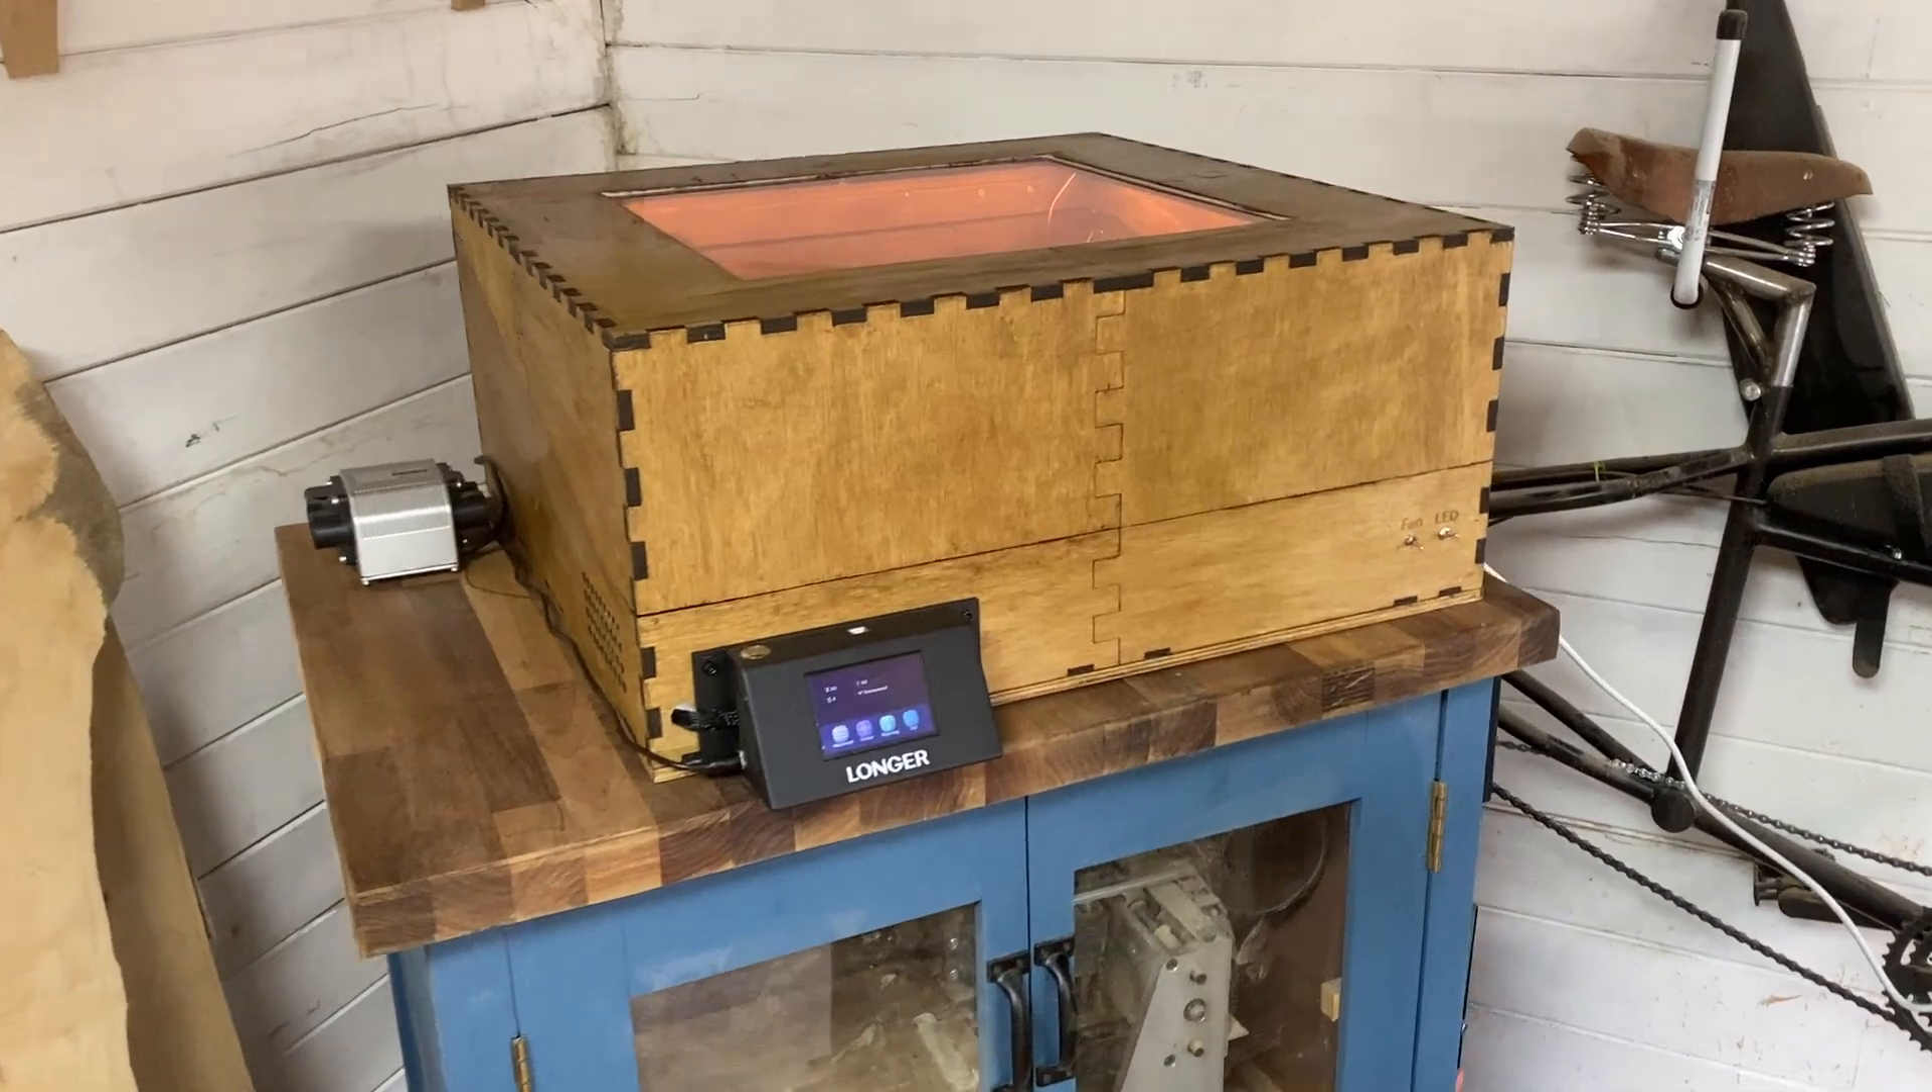It's looking pretty sweet now with the laser inside and the control panel really finishes the front off.